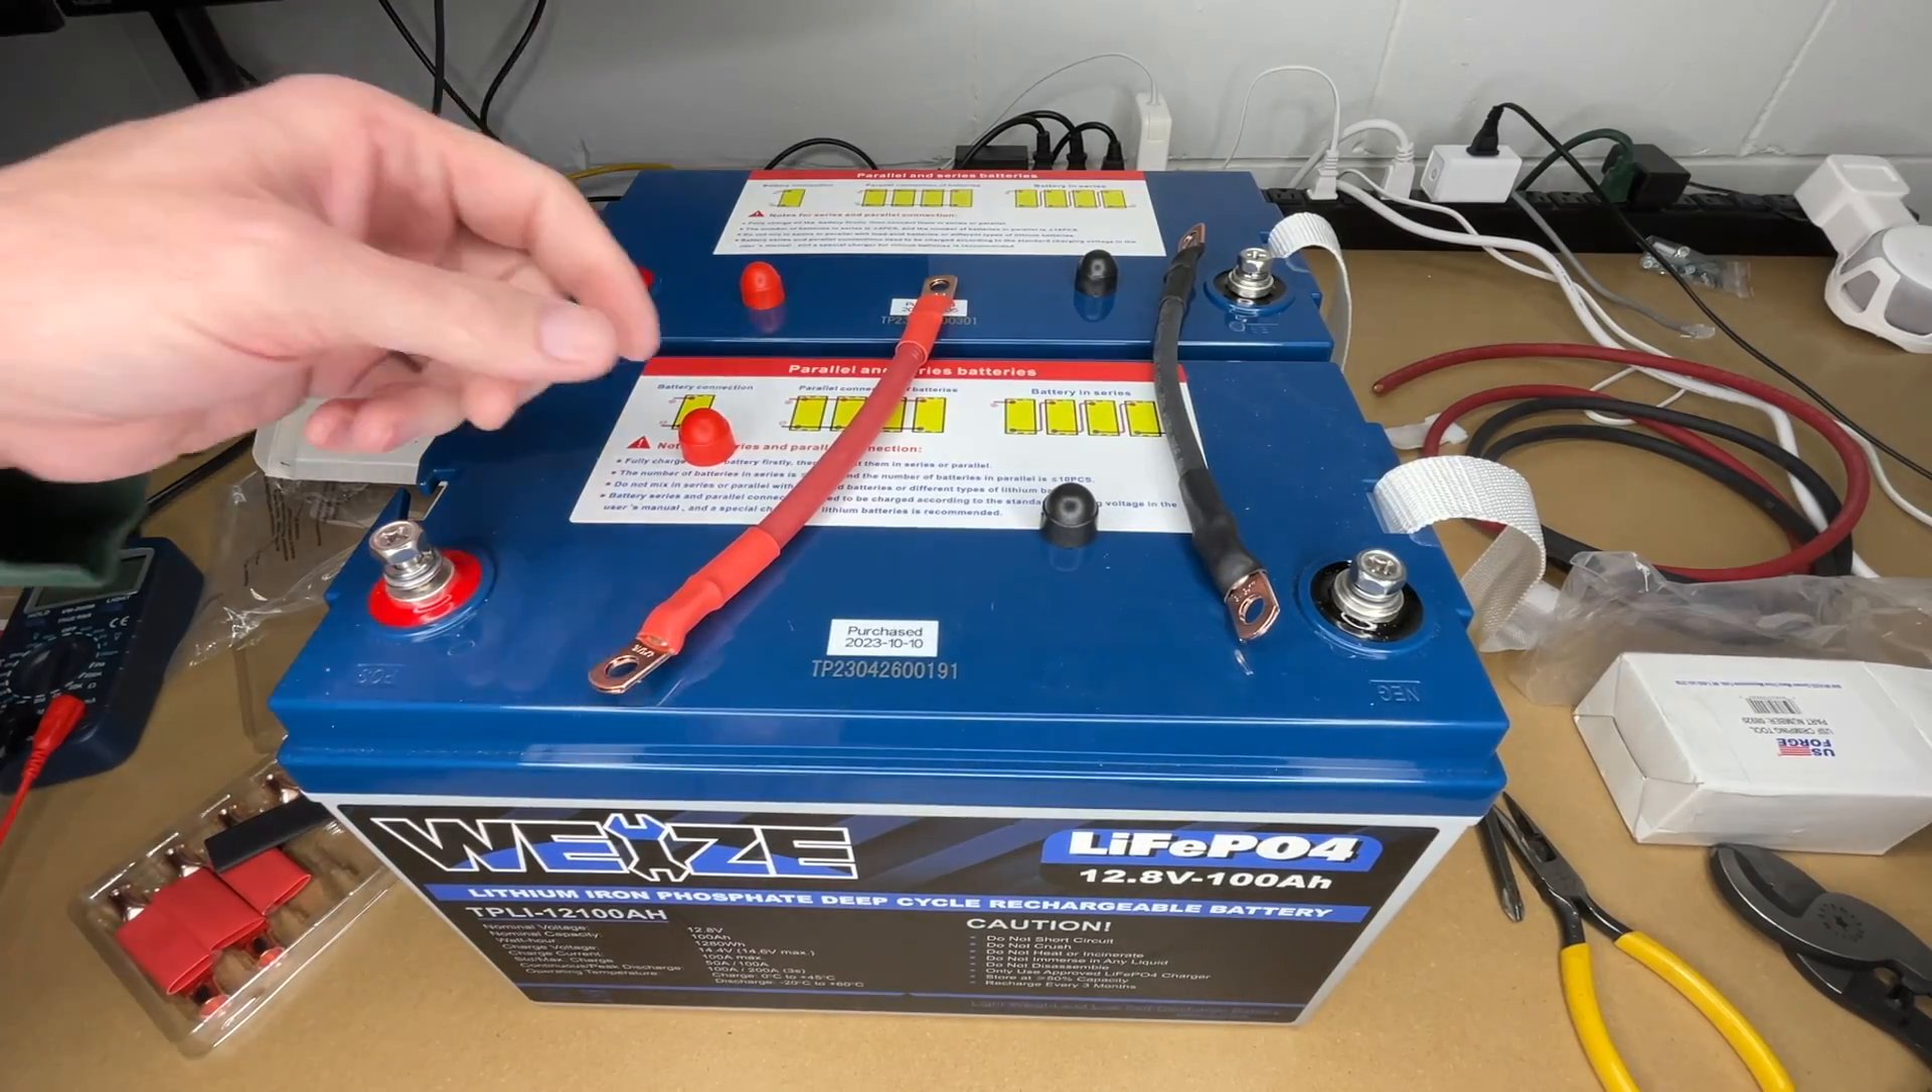I have the two leads made.